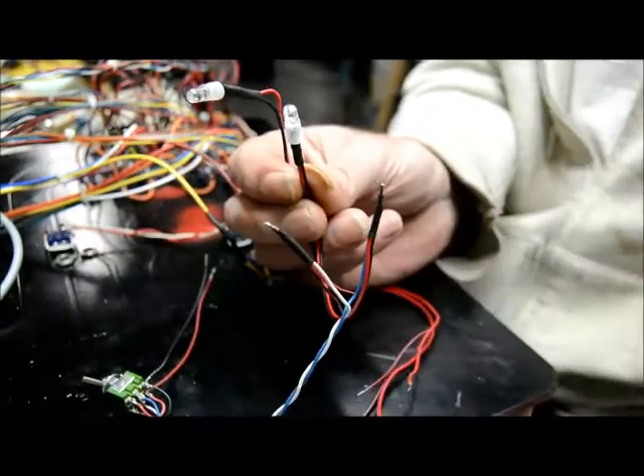So I've already pre-wired two other sets of LEDs that I have connected.